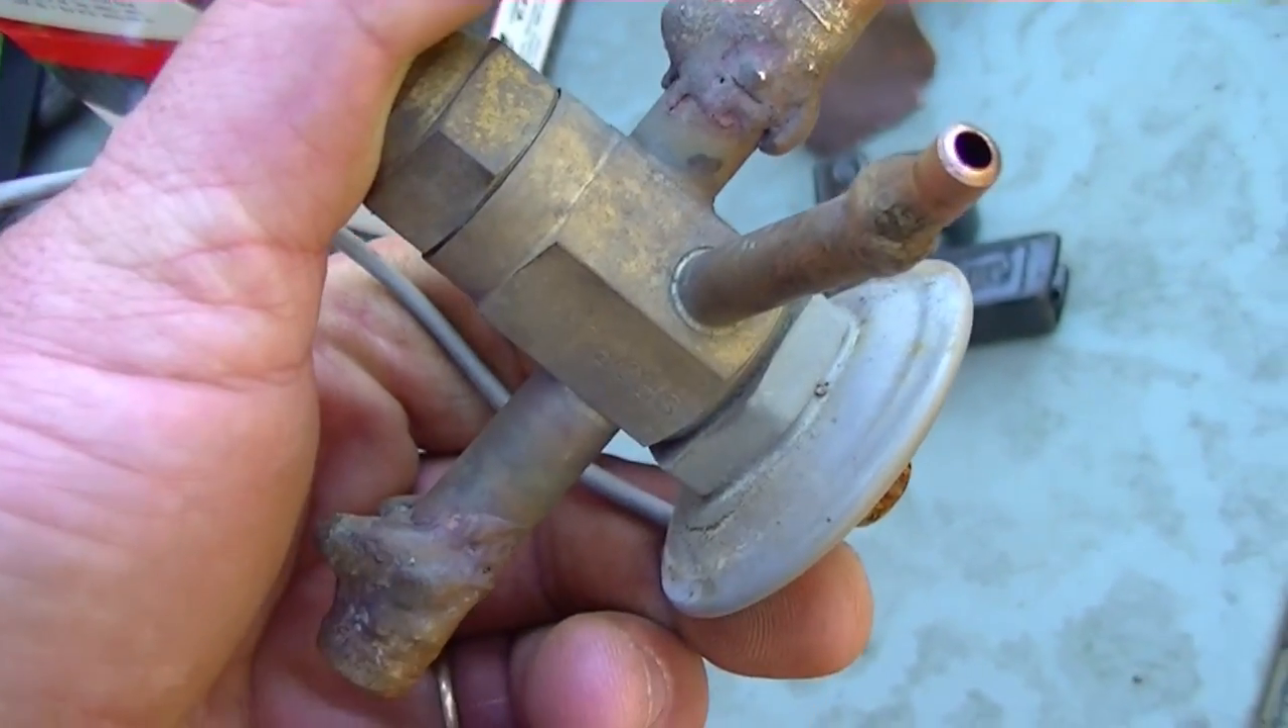We have cut our old valve out and as you can see it looks like it has been changed.